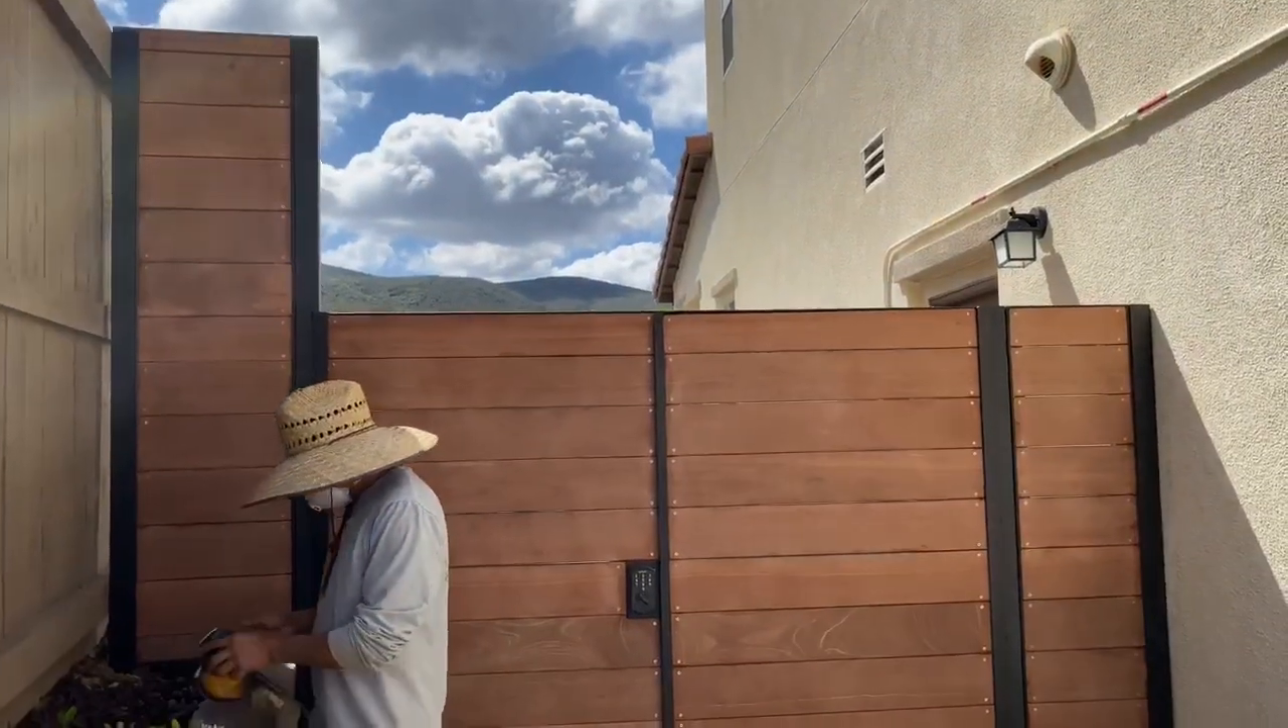Ya quedó concluido la instalación de la madera en las puertas.